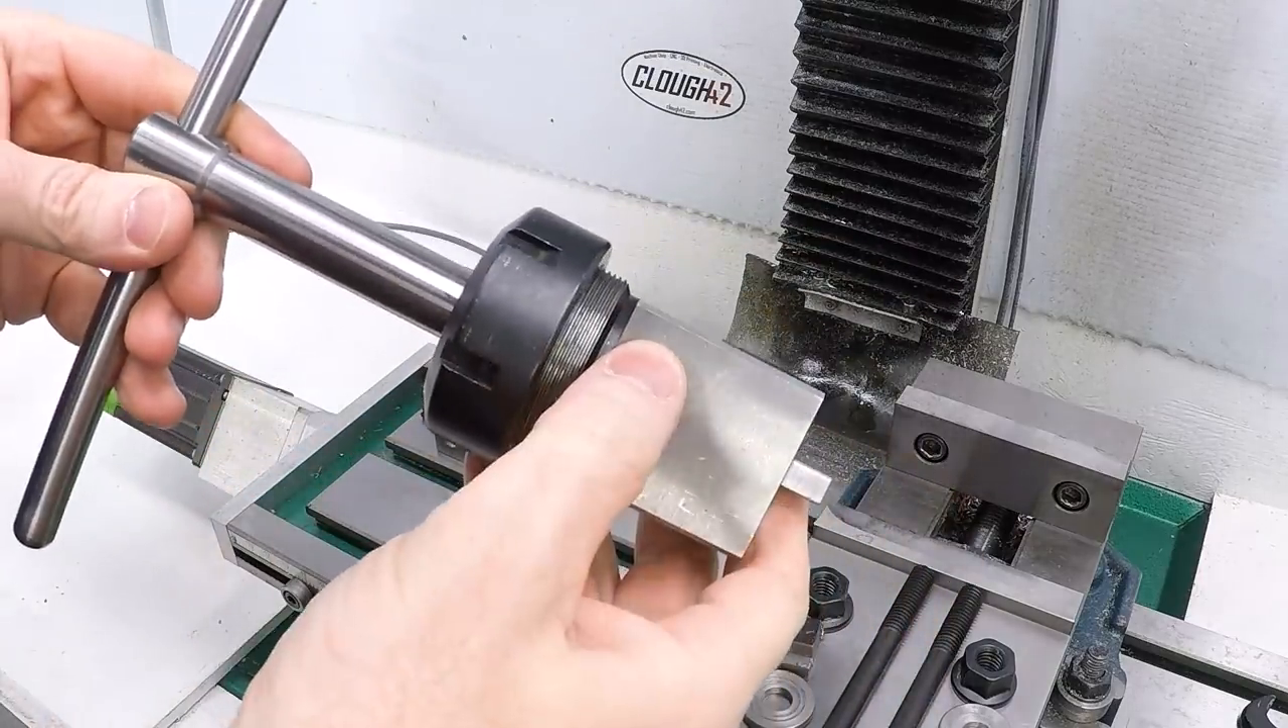So I've already got the Chuck key mounted in a collet block and this is an ER 40 collet block, a square one.